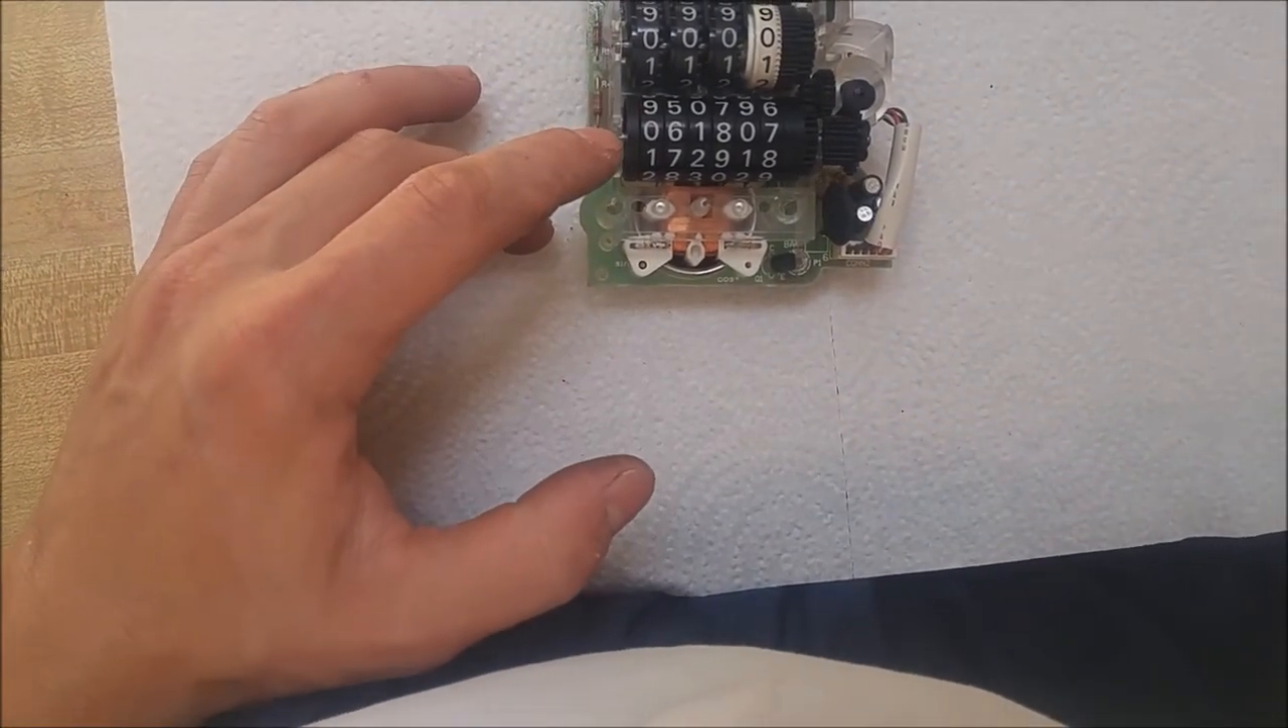We've removed the odometer assembly from the whole speedometer assembly, at least the face of it here.